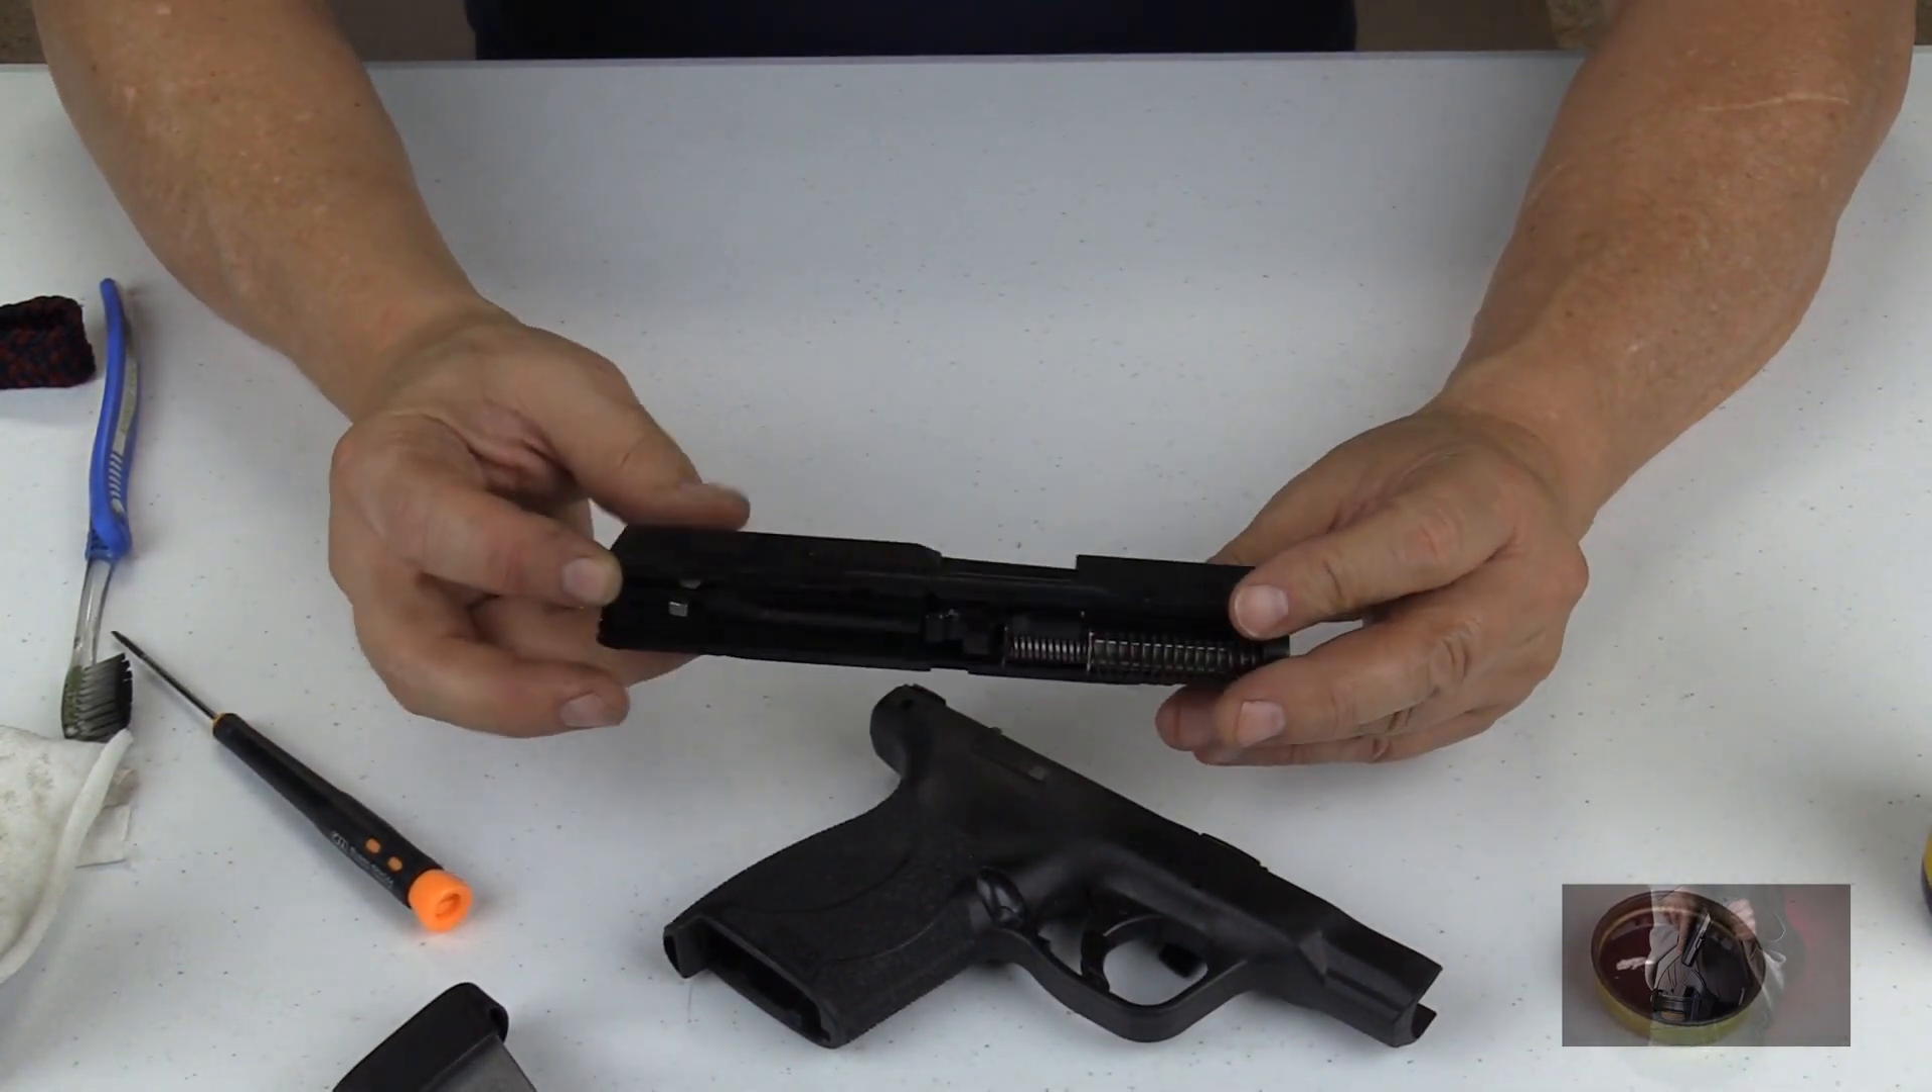And you have removed the upper slide from the lower part of the weapon.